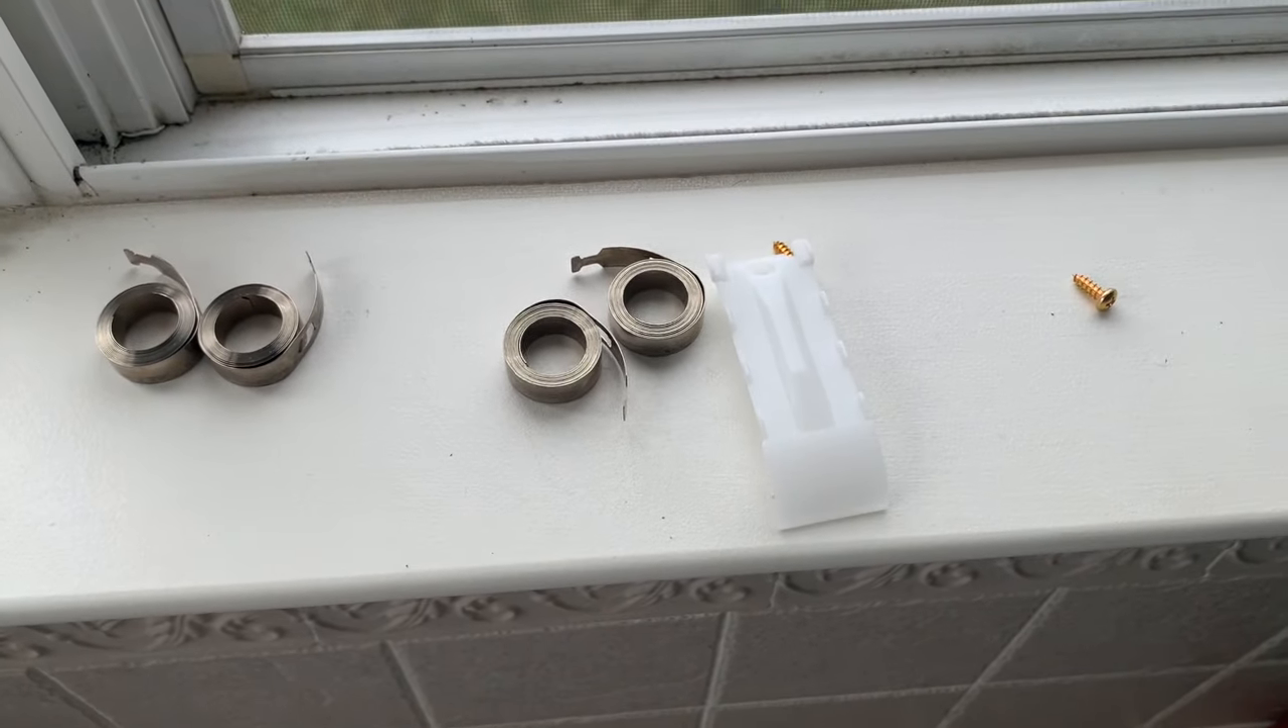All right so the old springs are out.